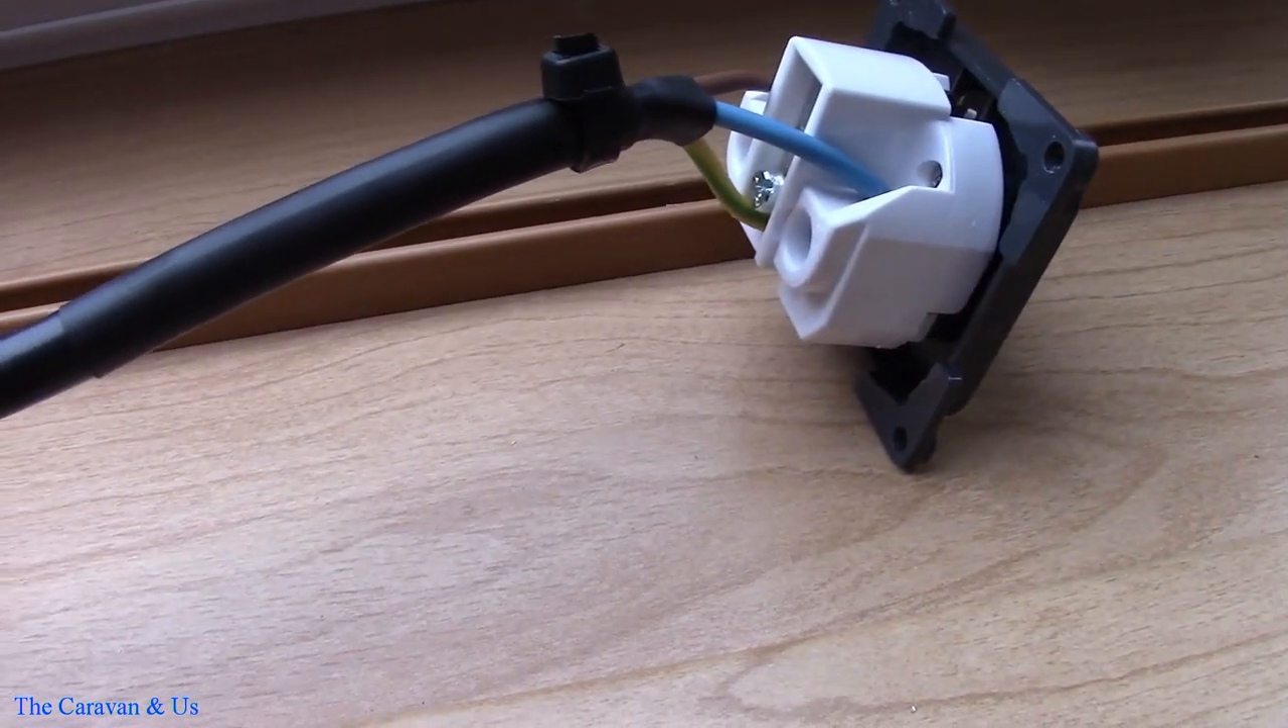So we've got the 230 socket wired up. I've shrink wrapped just the ends and I also I always do it when I cut wire down.